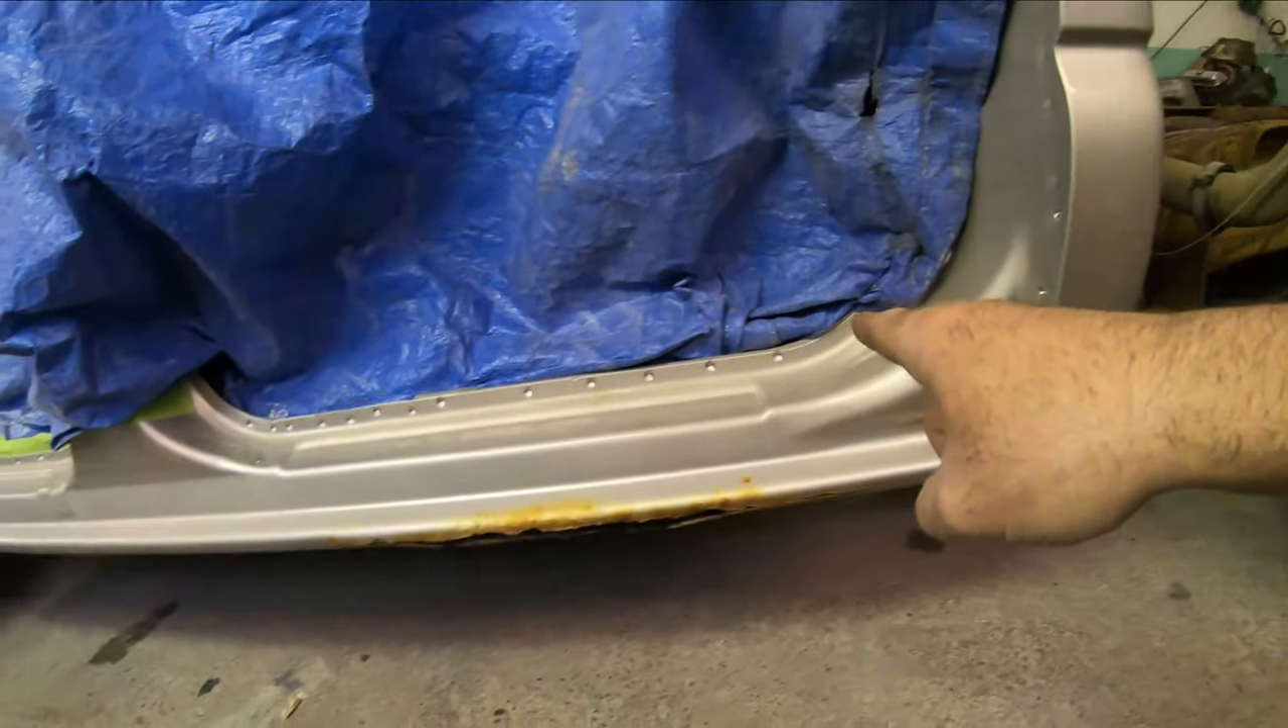So I've gone ahead and drilled out most of the spot welds along our rocker panel, along the front, along the back opening here.